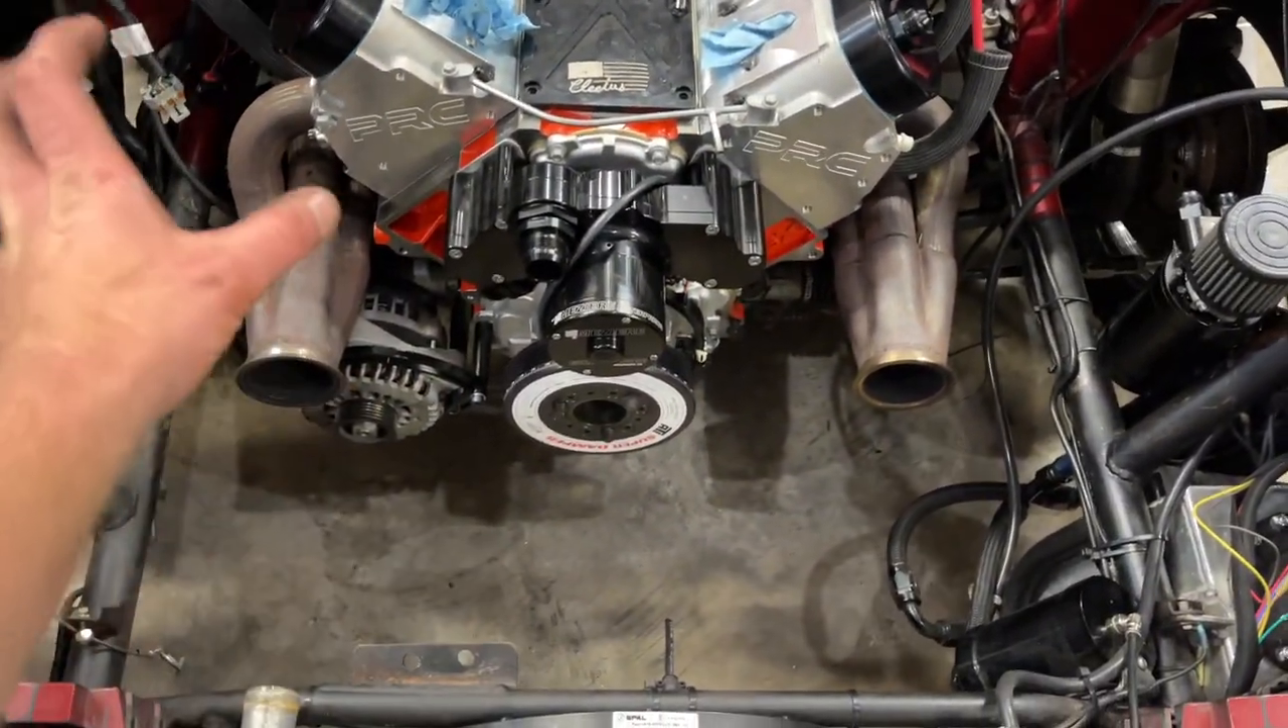Got the motor back in.